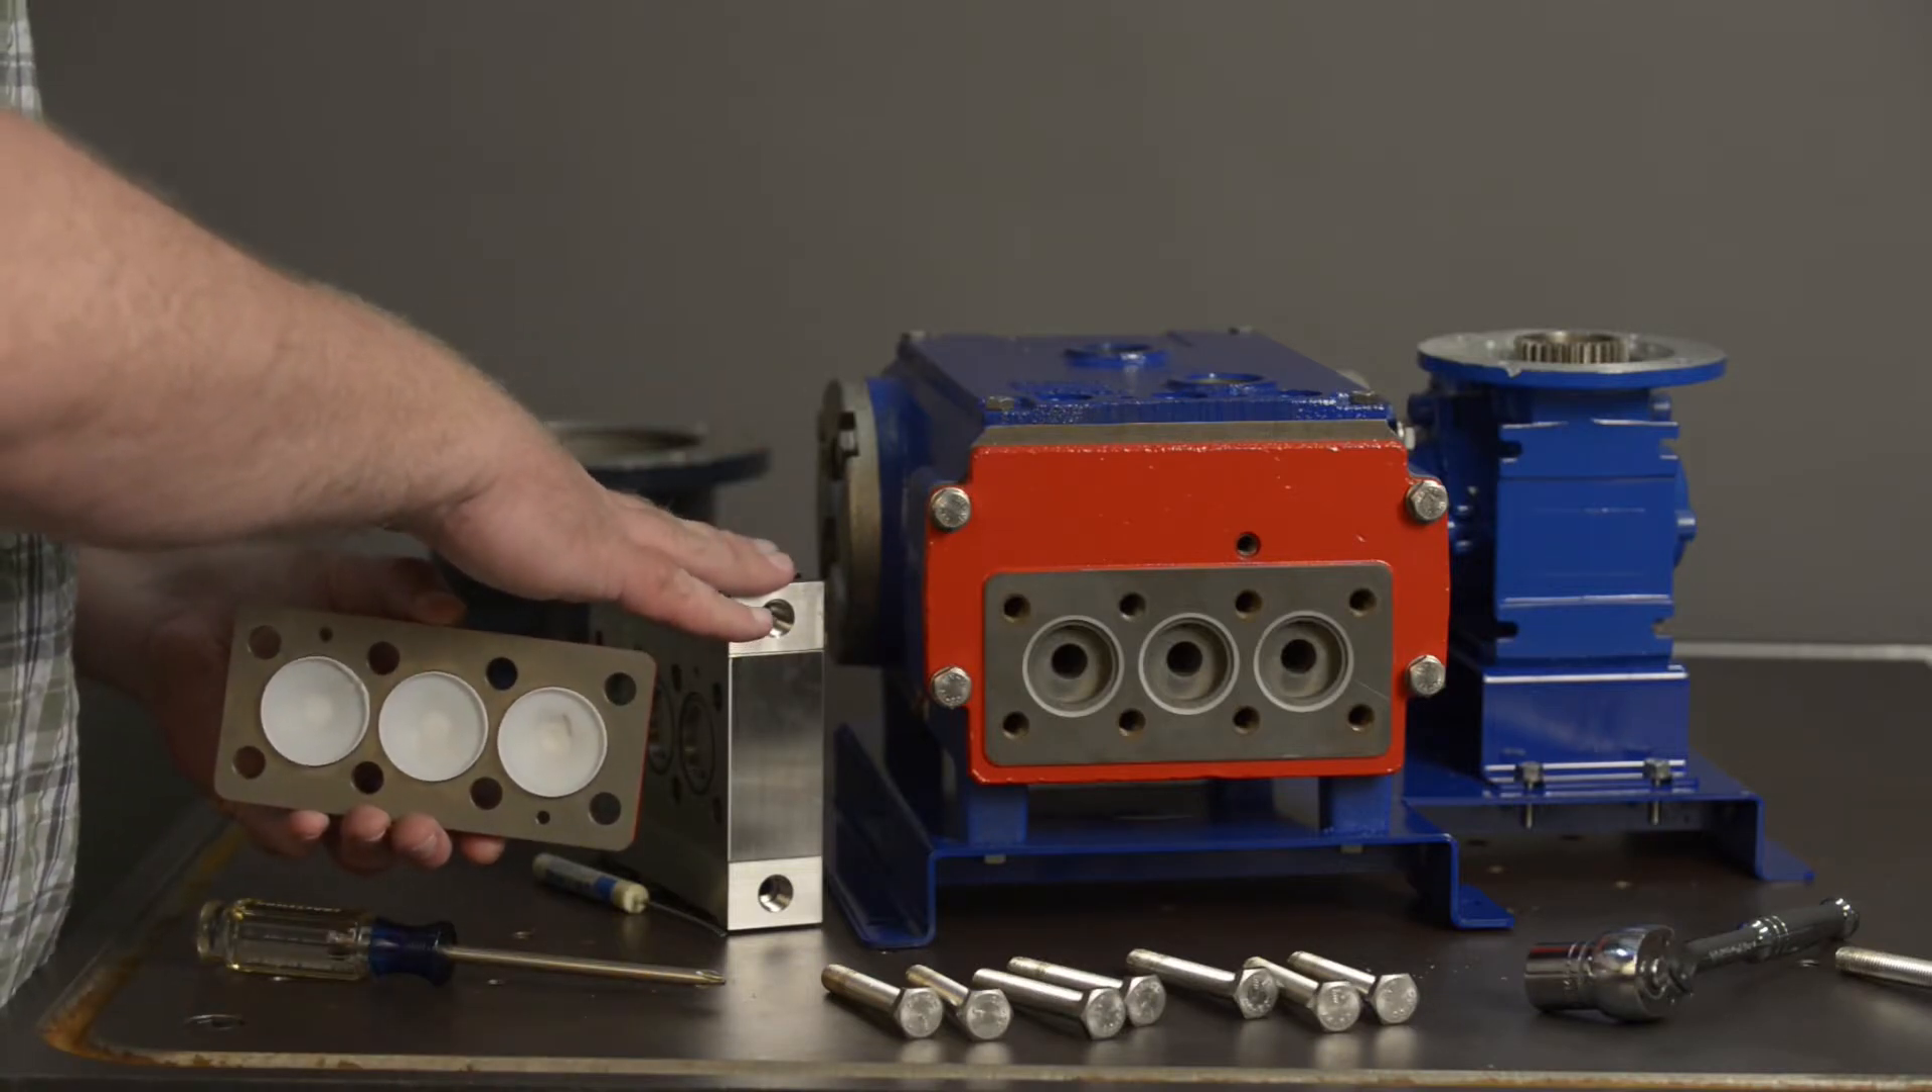So I've removed the manifold from the pump.